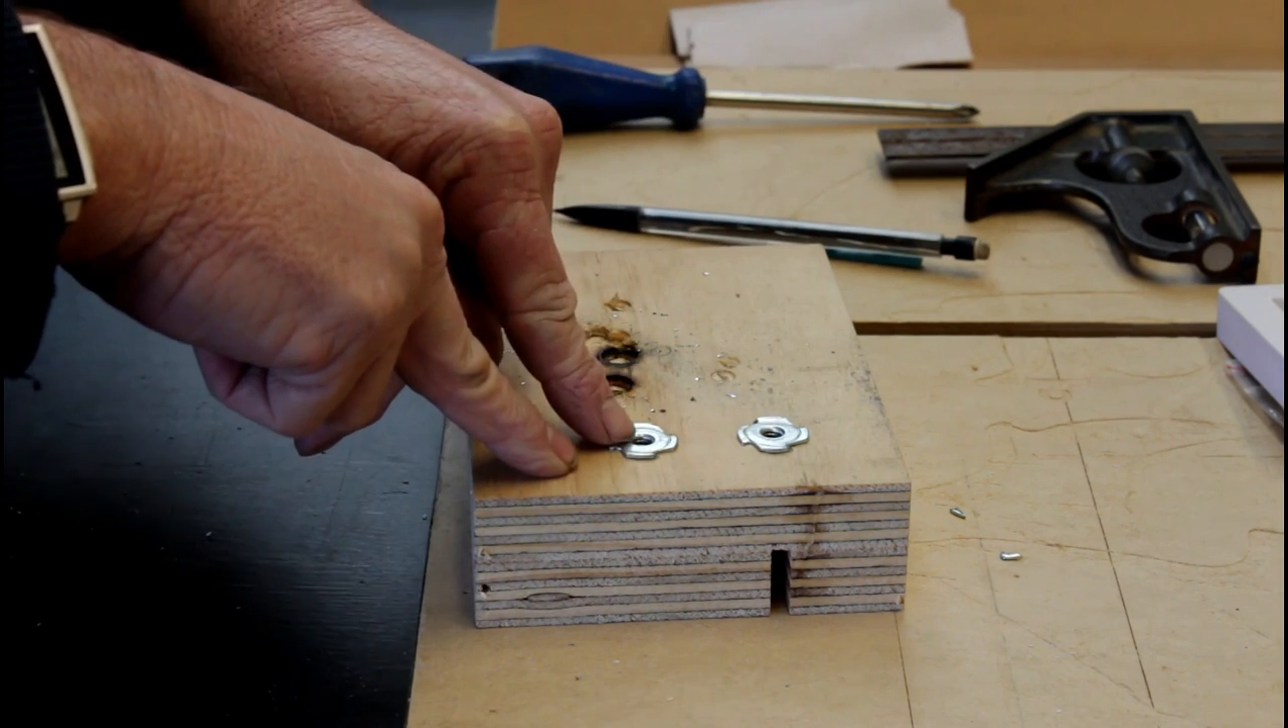So what I've done is I've drilled a seven and a half millimeter hole into this piece of plywood and I've just knocked two t-nuts into here.